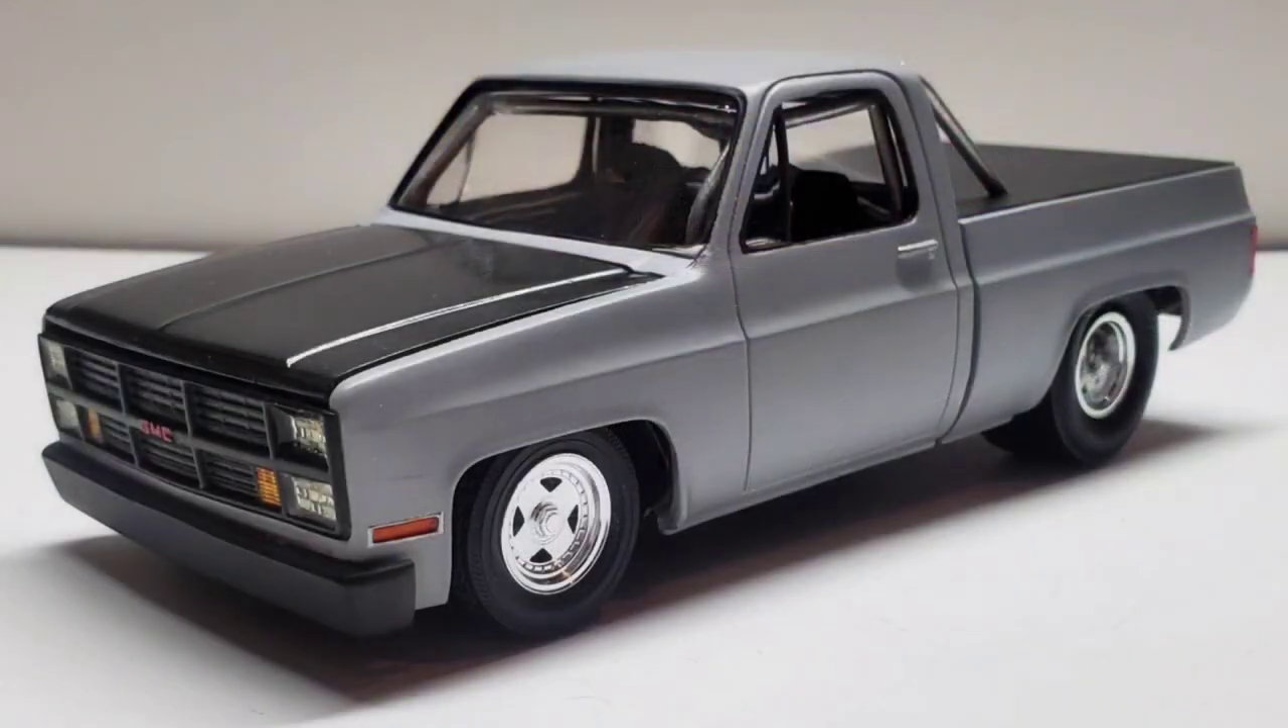That is it though guys. With that hood in place, I present to you the finished build.